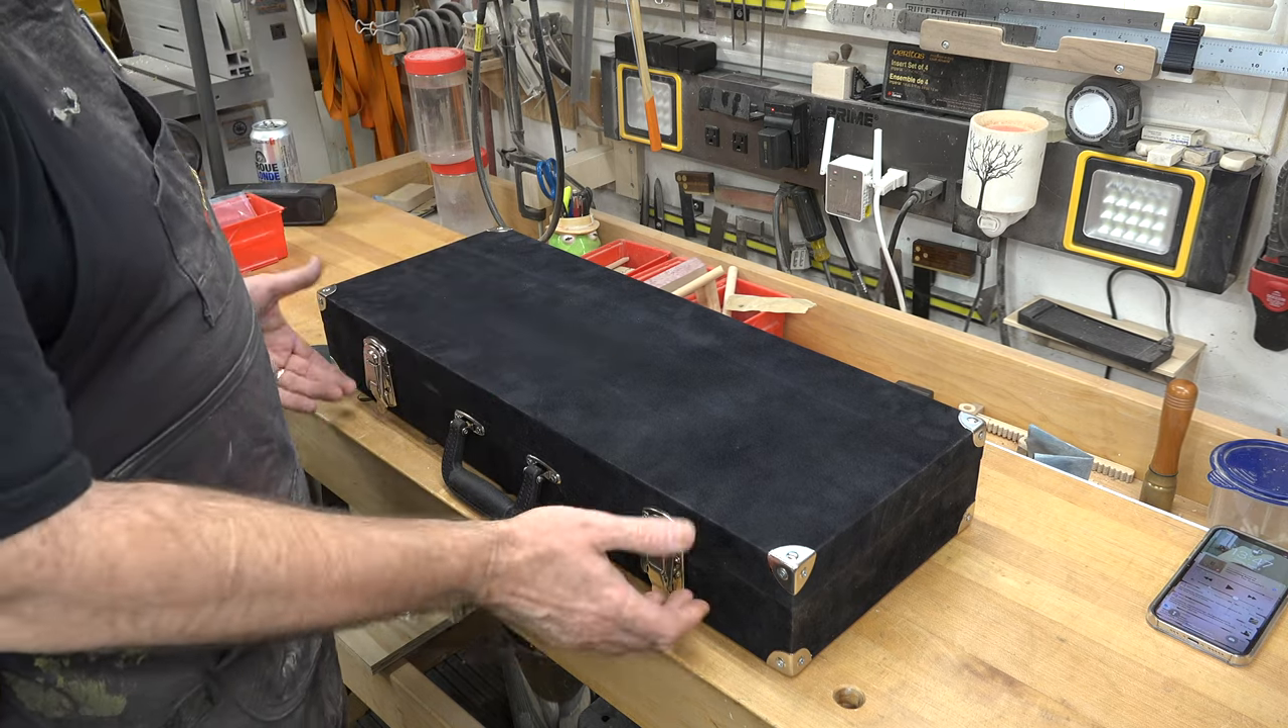And with all the hardware now installed we end up with something that looks like this and i think it looks absolutely fantastic.